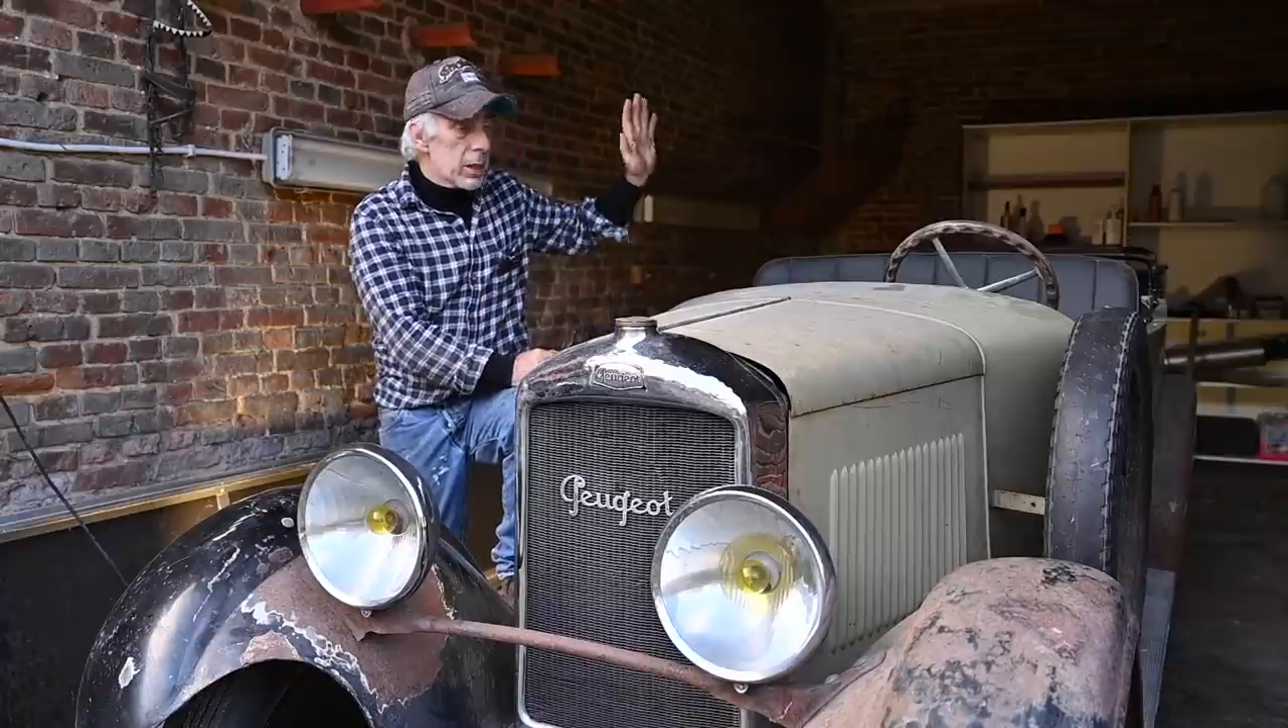The only part that I'm missing is the windscreen.